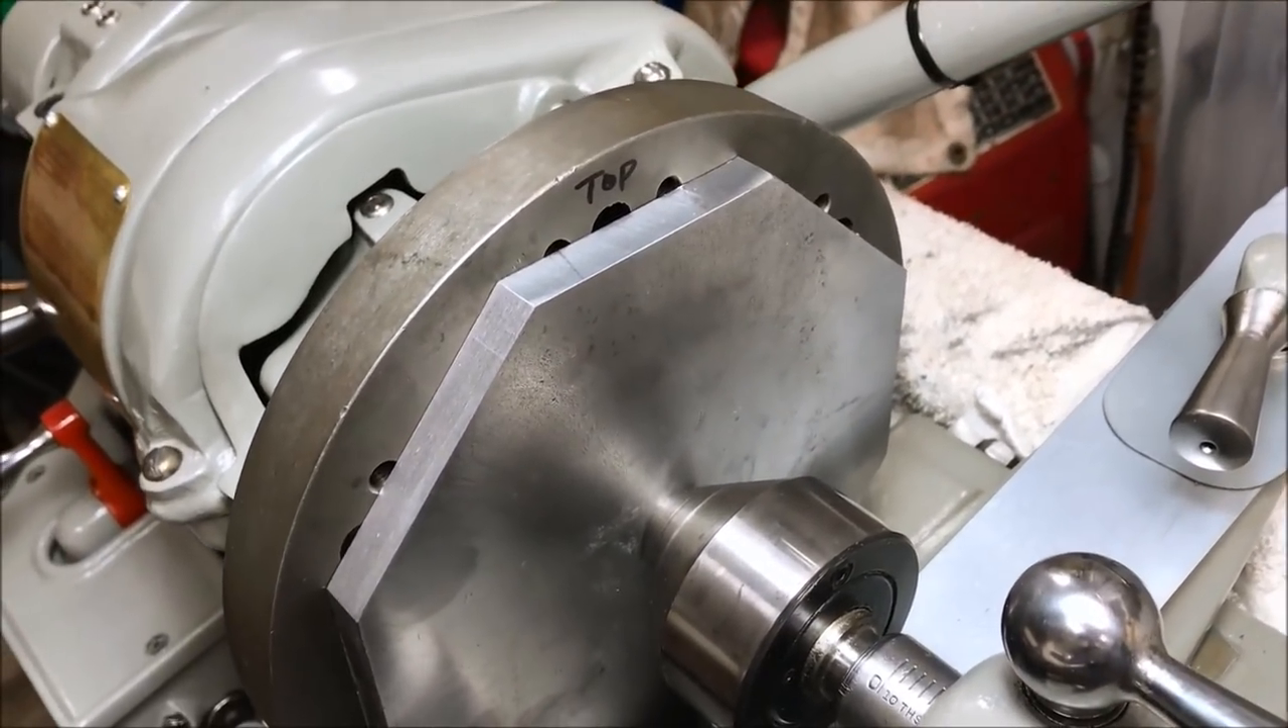We've got our bell center in here holding the plate up against the face plate.